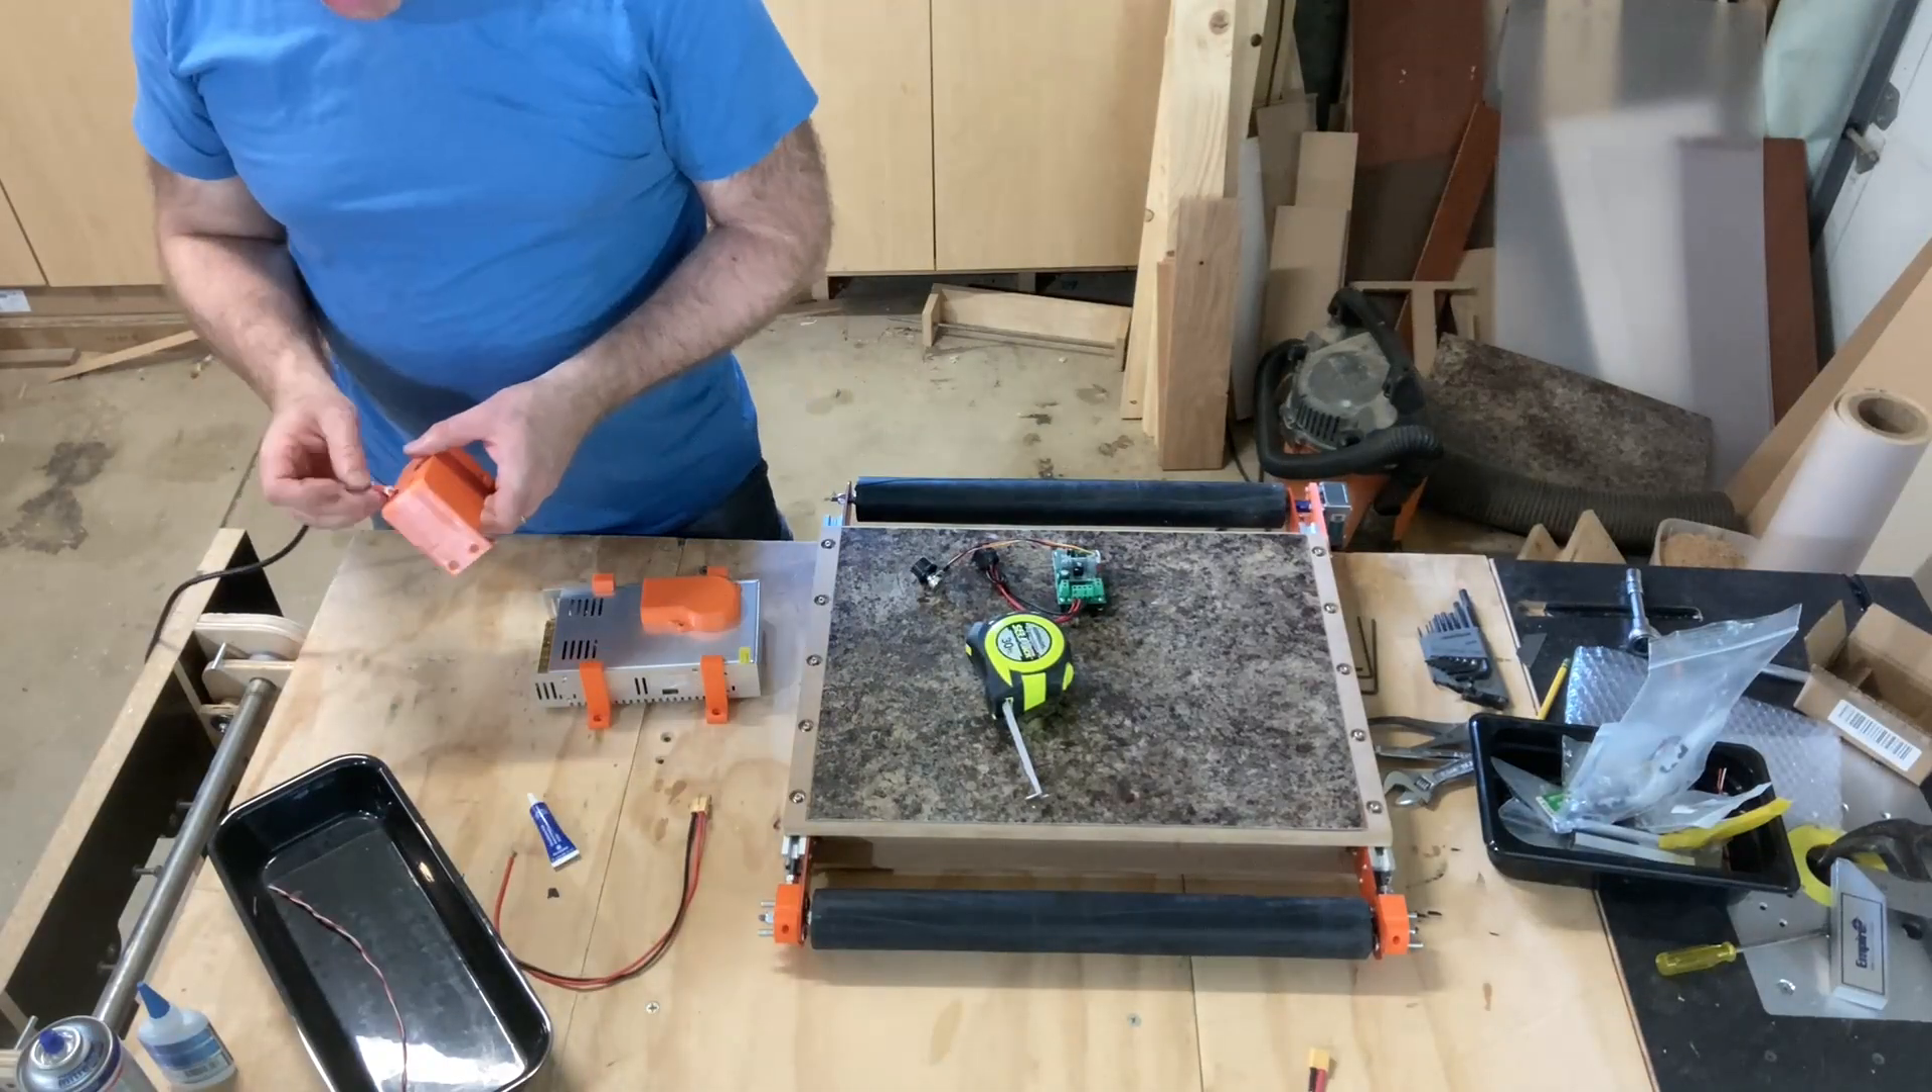Now with the rollers installed I can focus on the electronics.